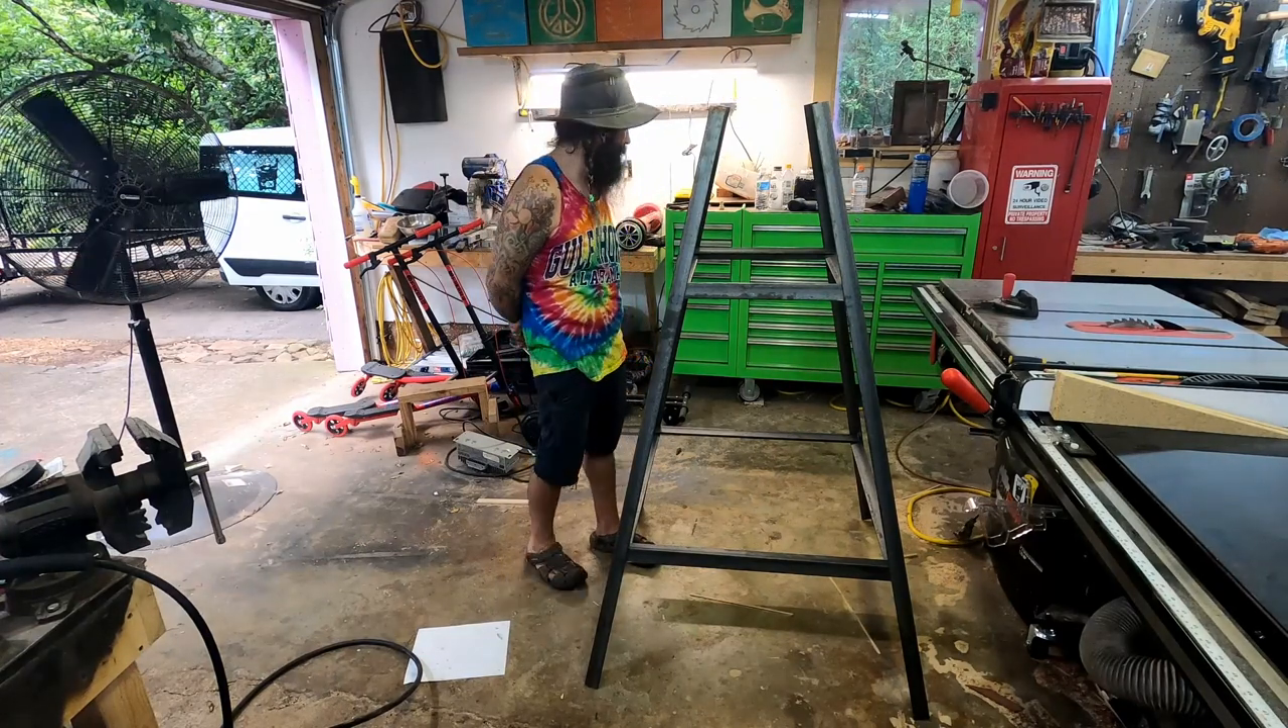We've made a windmill stand so all i need now is the top.